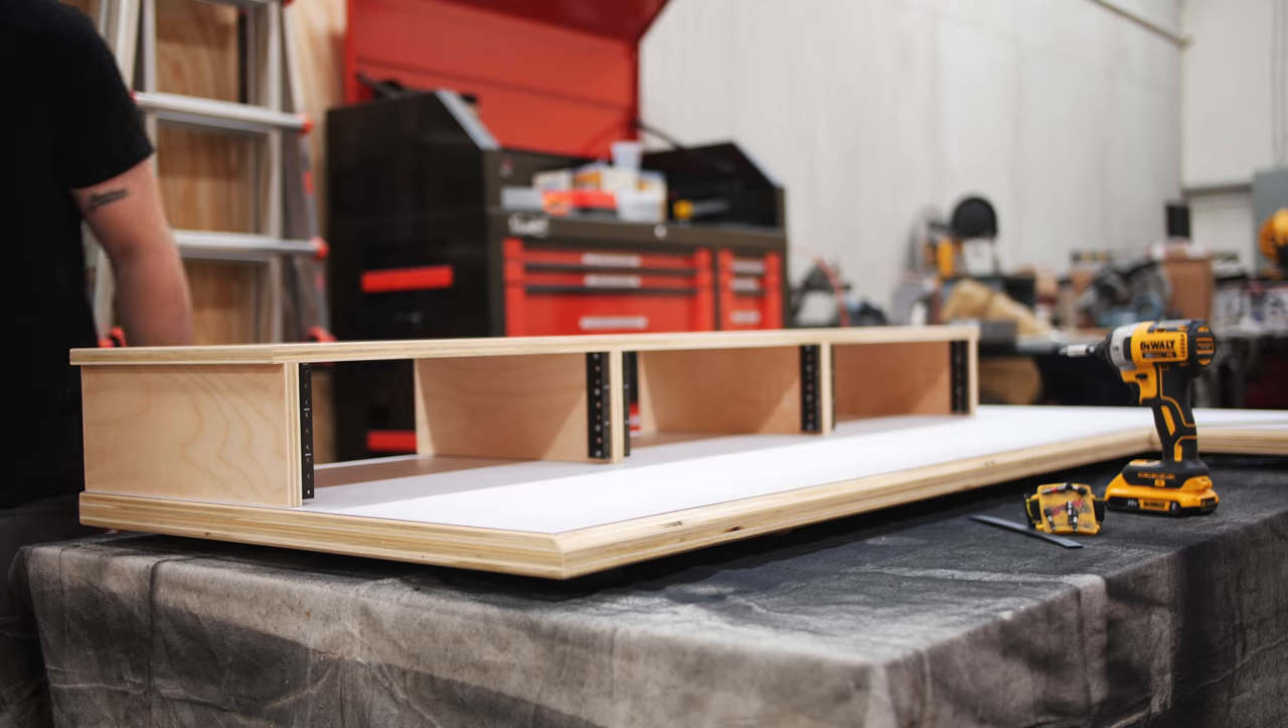Once the finish dried, I could get everything reassembled before installation, and I also added these rack rails to the sides of the monitor stand supports, which will allow me to mount my rack mount gear to the stand.